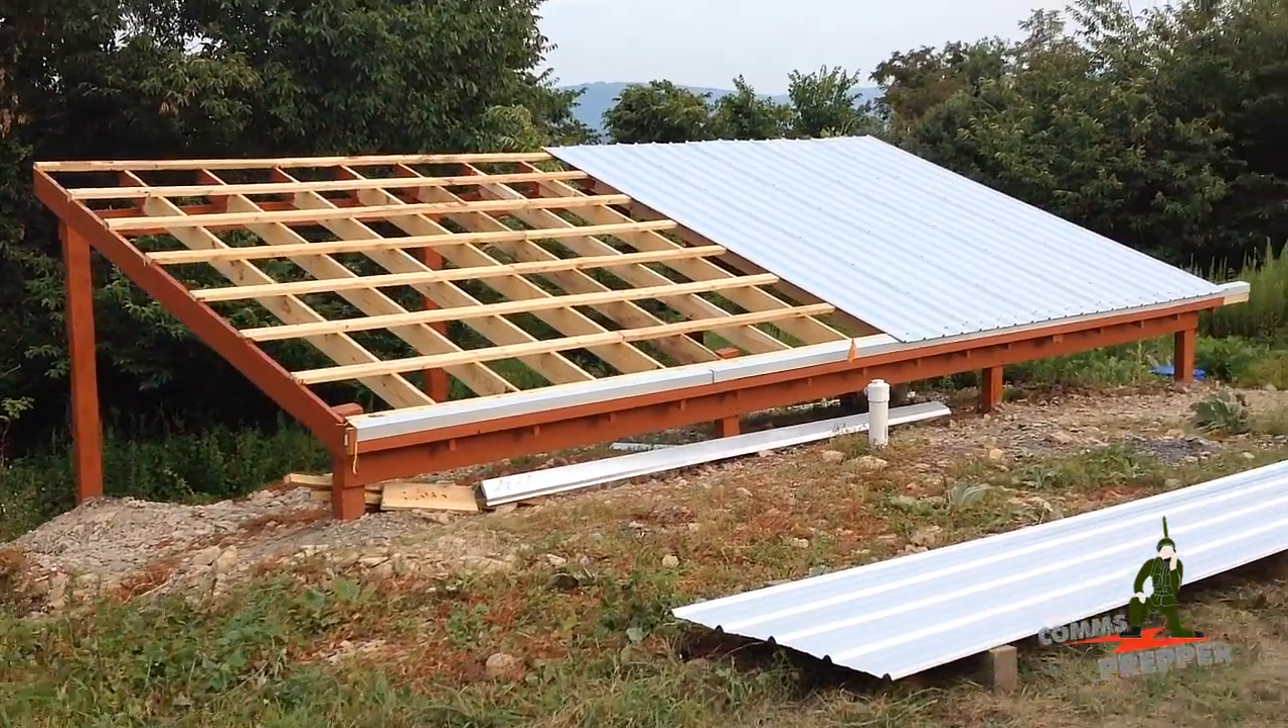Metal roofing came today, as you can see, and we got about half of it up, screwed down.